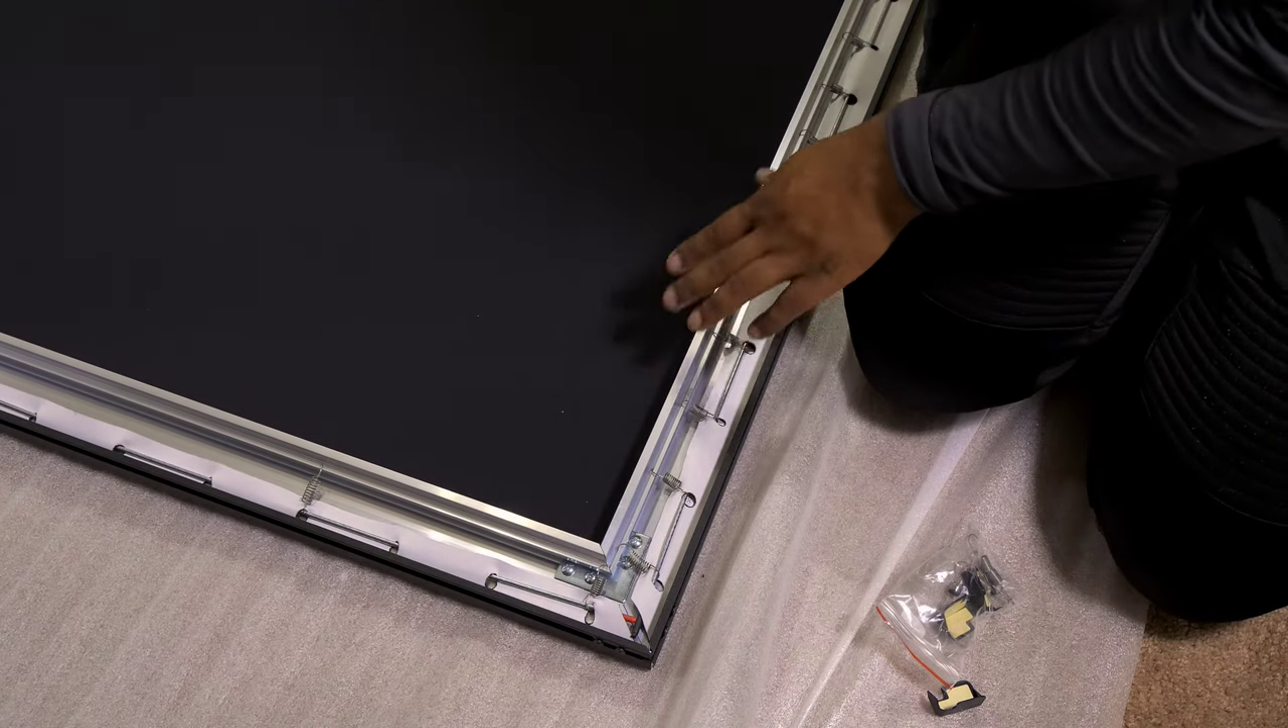All right we have assembled the trim it was actually really easy to do.